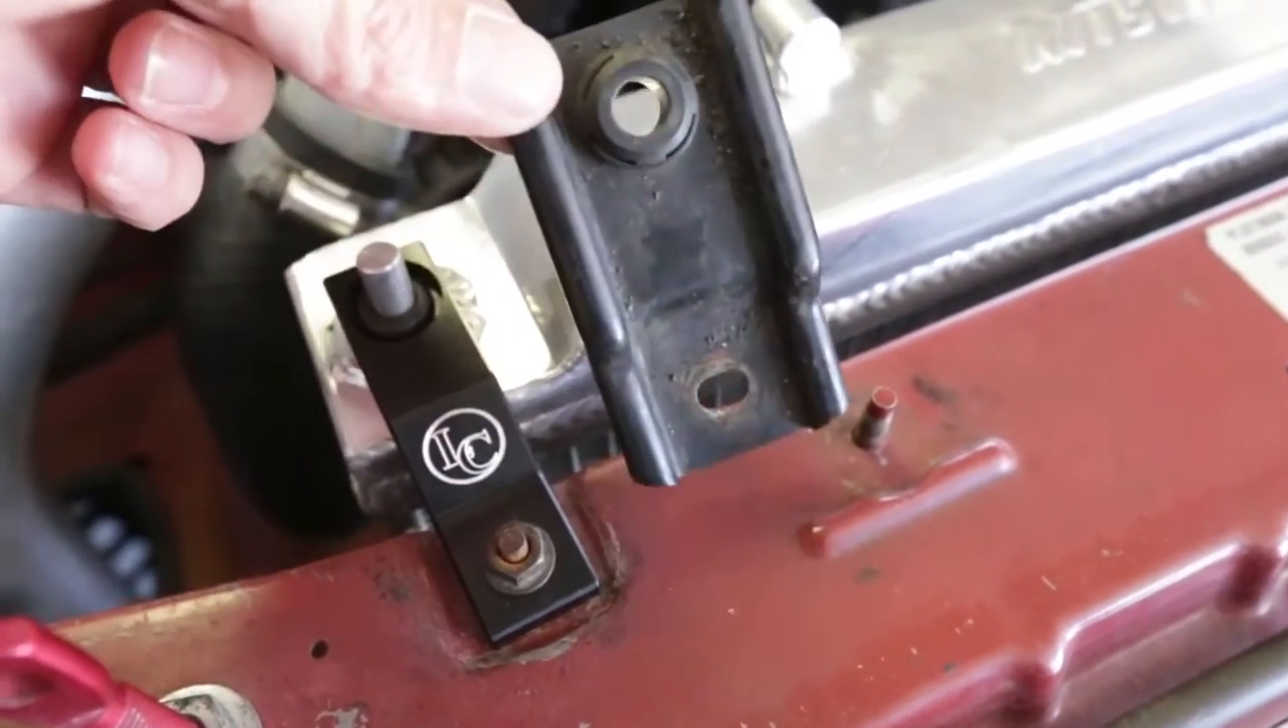Thanks to Lee Customs, I now have a much nicer radiator support bracket. So the factory one is out. And his is in.